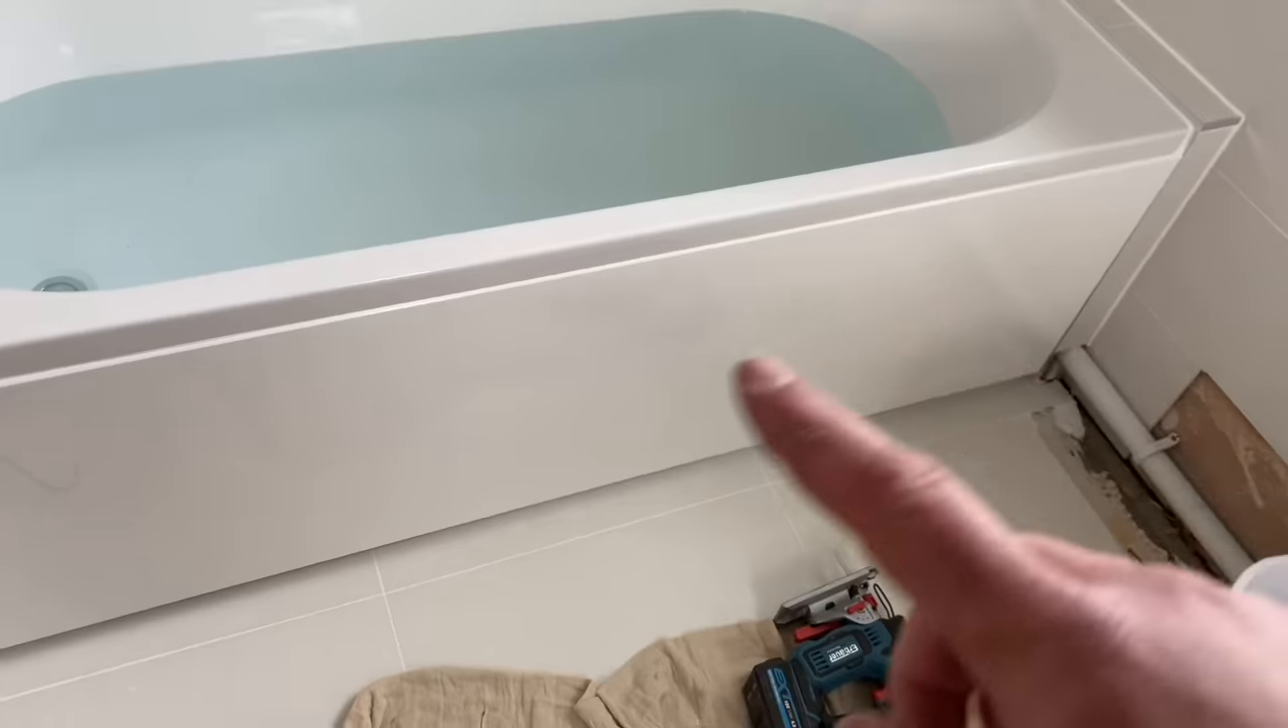All right so we've got the bath panel on now it's uh one of them nice finished wooden ones.